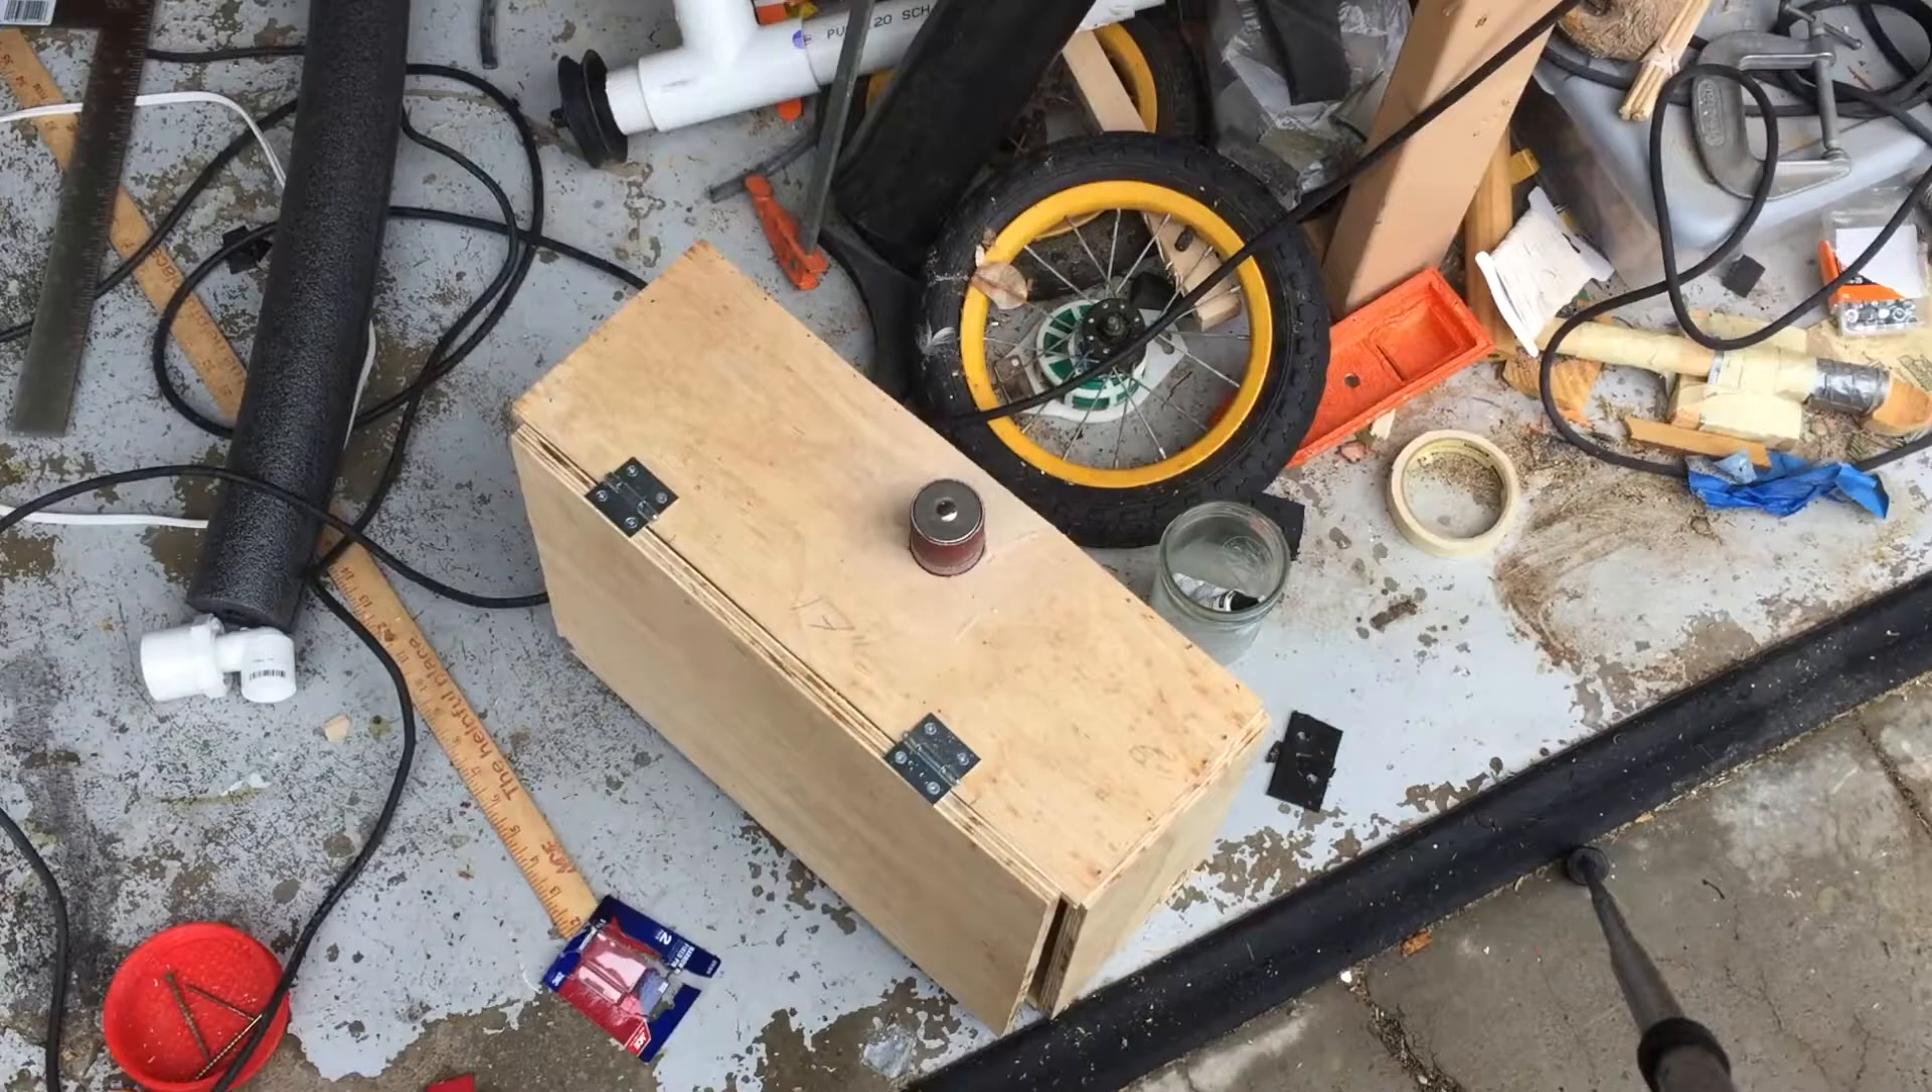Okay, so now I've got those hinges on. And as you can see, they open up really well and I can turn it on and off.